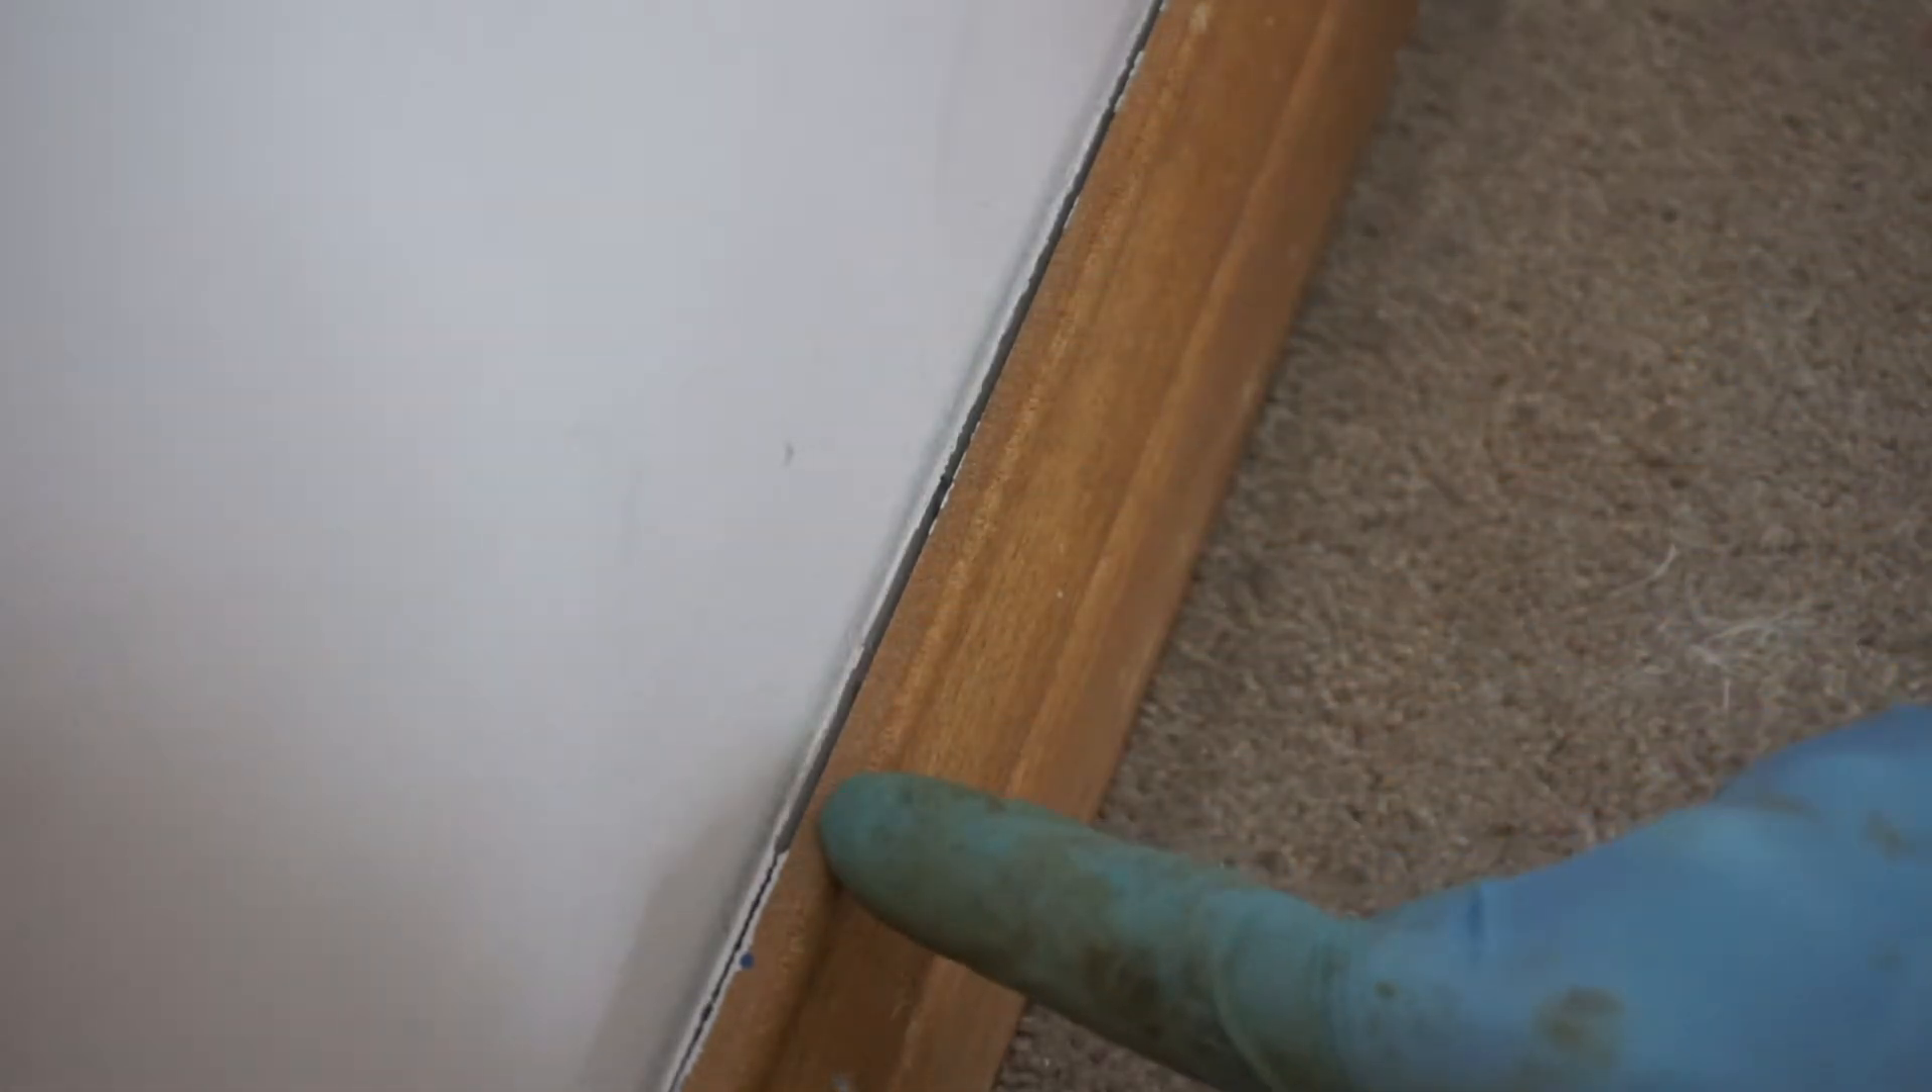As you can see, we have our floorboard right here and it's right up against the wall and you can see there's just a little tiny gap right between the board and the wall.